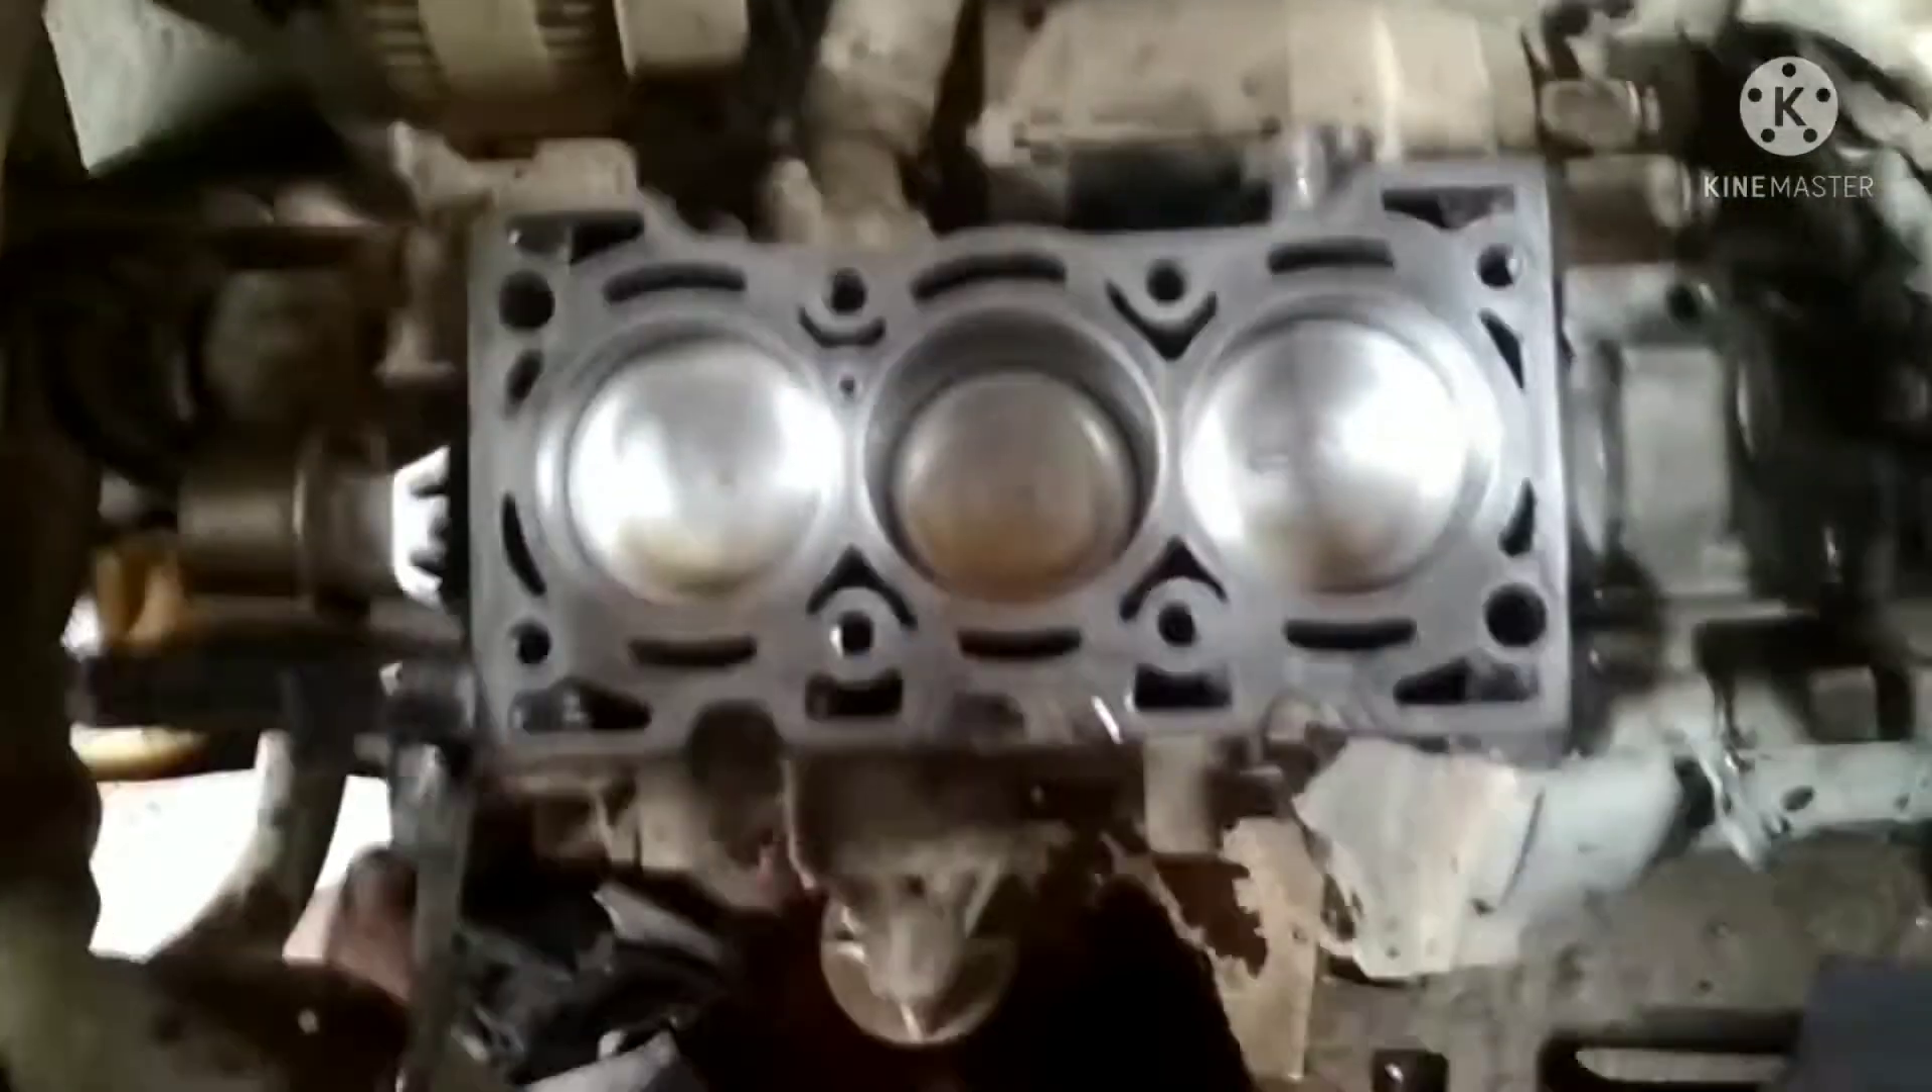अभी आप देख सकते हैं हमने पिश्टन तीनो मार दिया है।